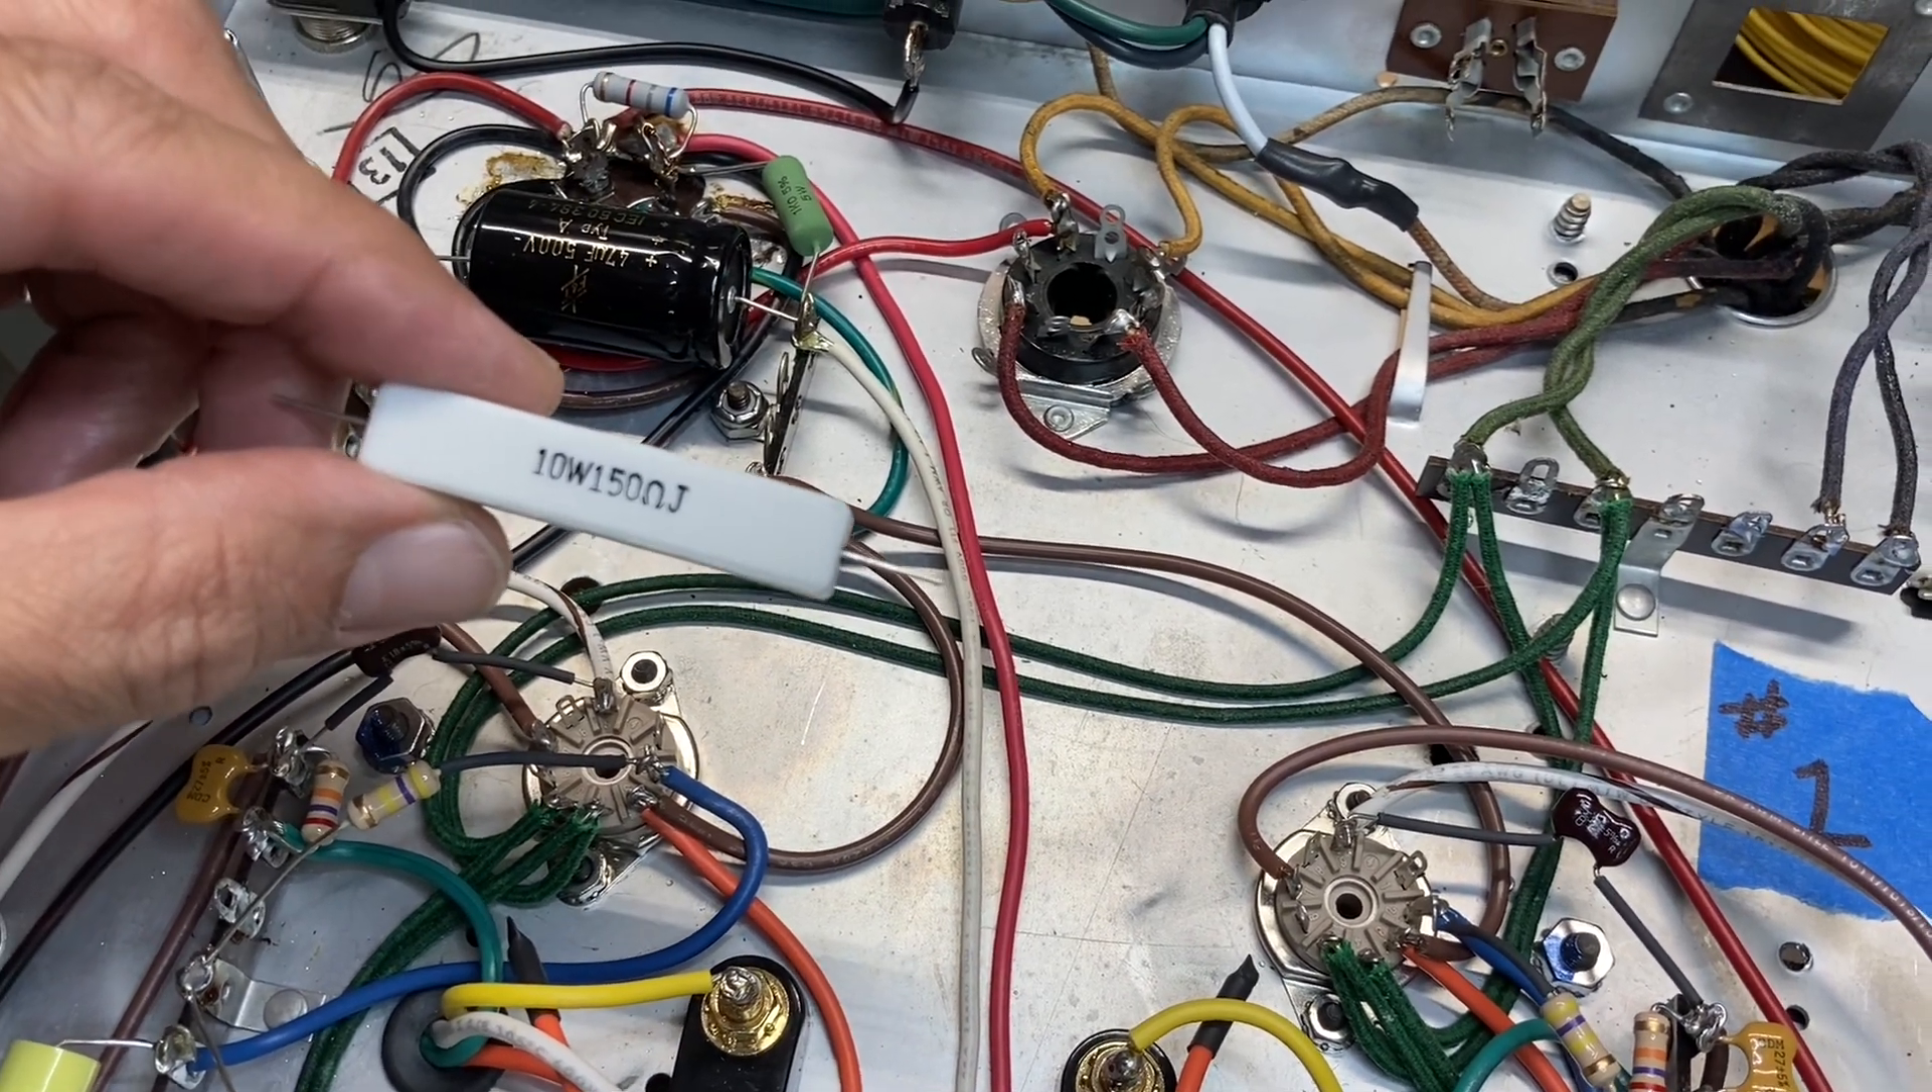Of course, the cathode resistor still hasn't been installed. I've decided to go with 150 ohm to begin.